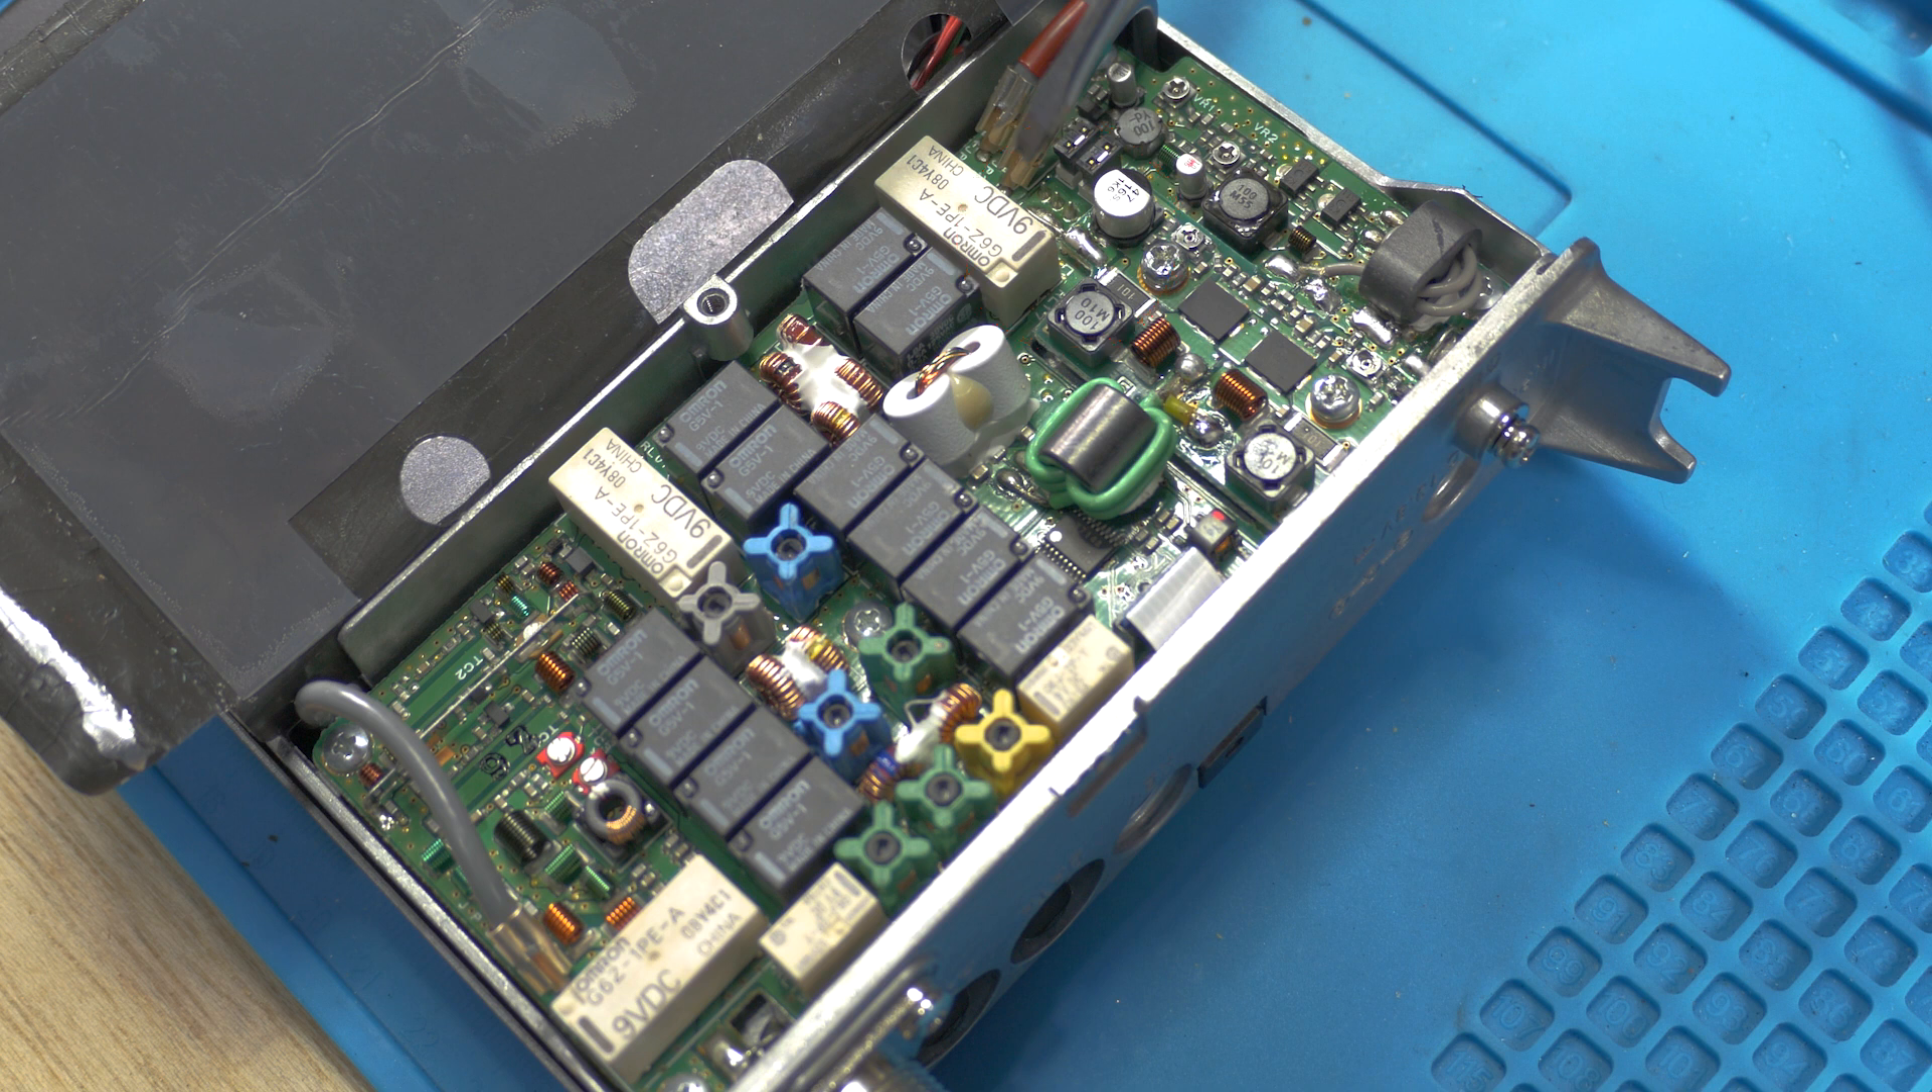And you can see the whole board in place.